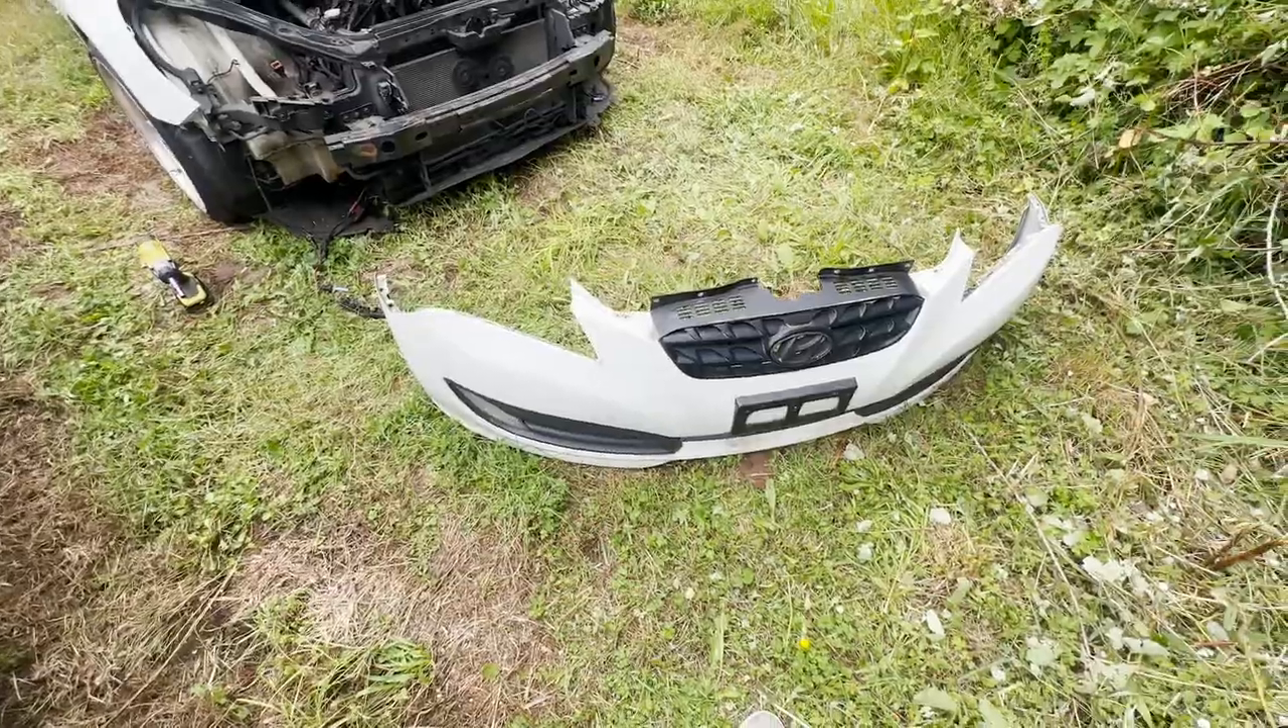Here's the front bumper that we took off the other day.